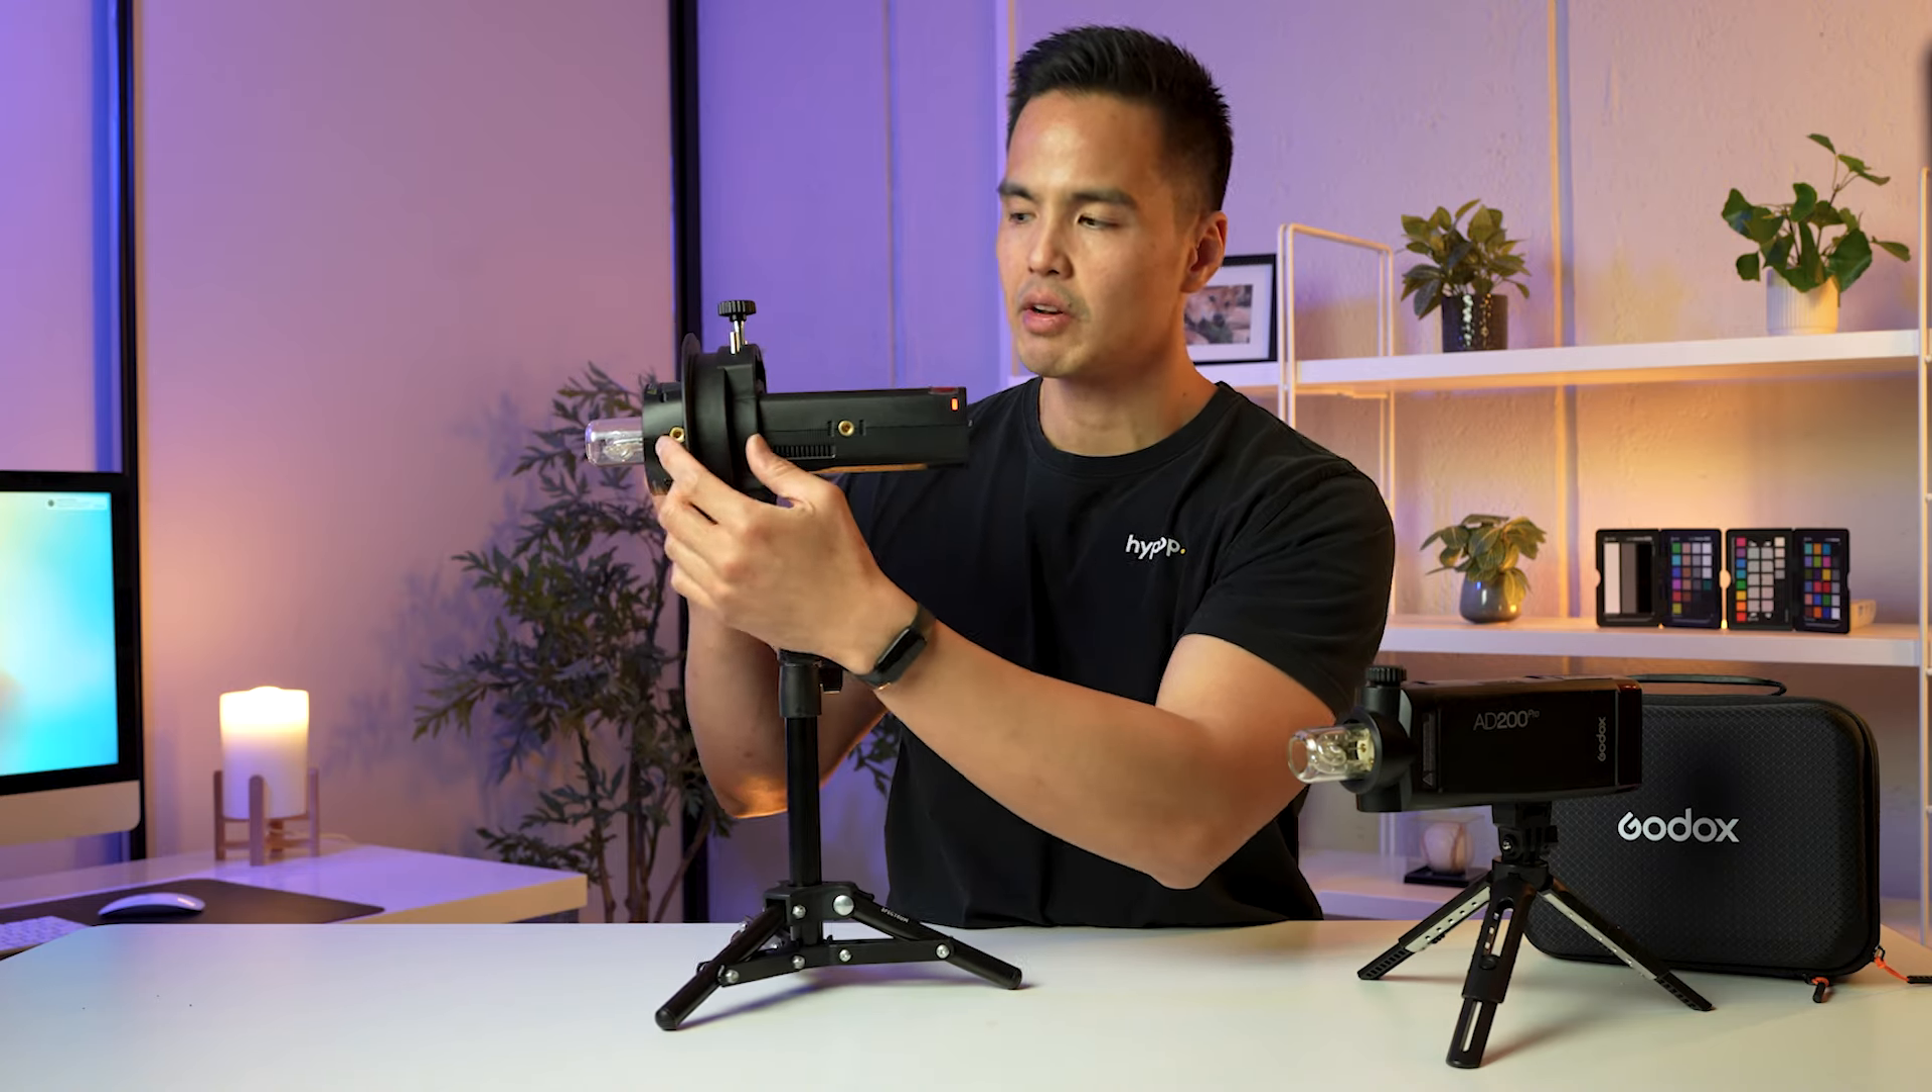So you do have the light source still sort of protruding out. It doesn't go all the way in or sit flush up against the mount.